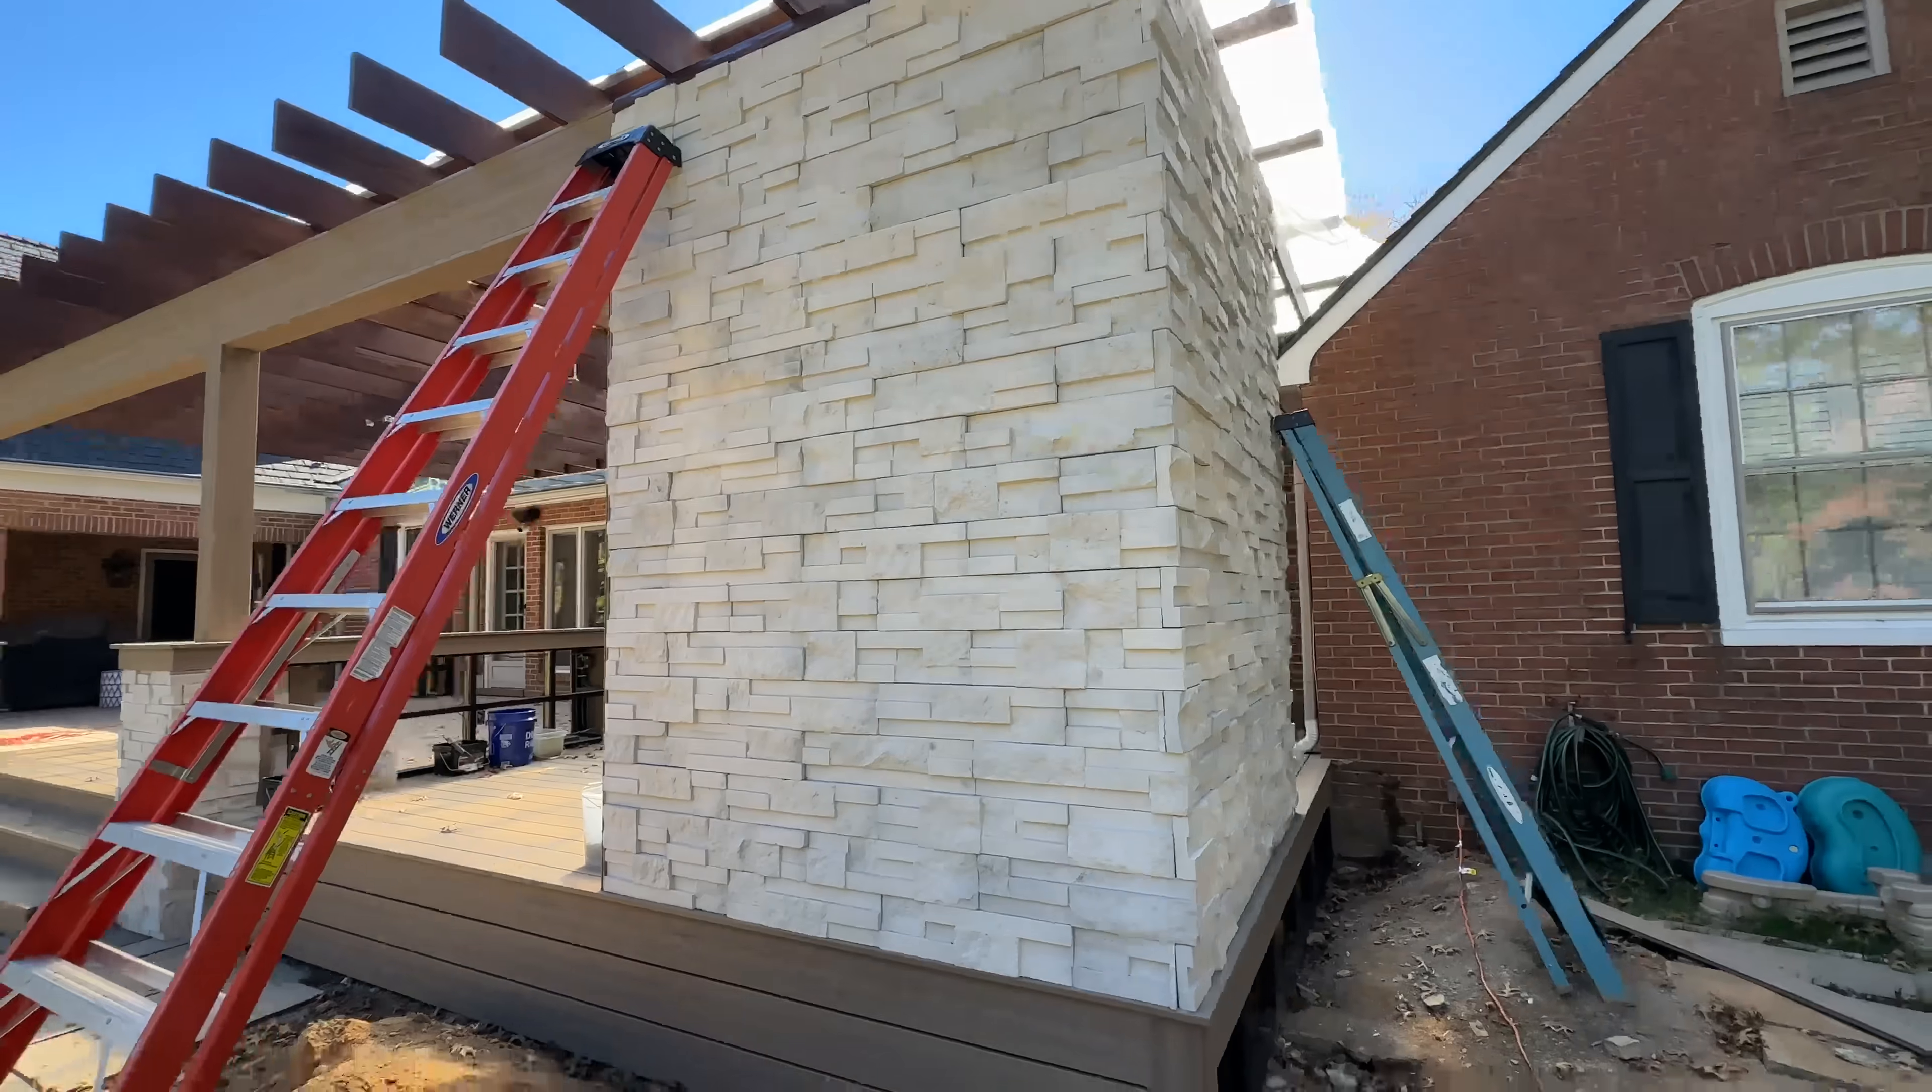We've got our fireplace wall done.